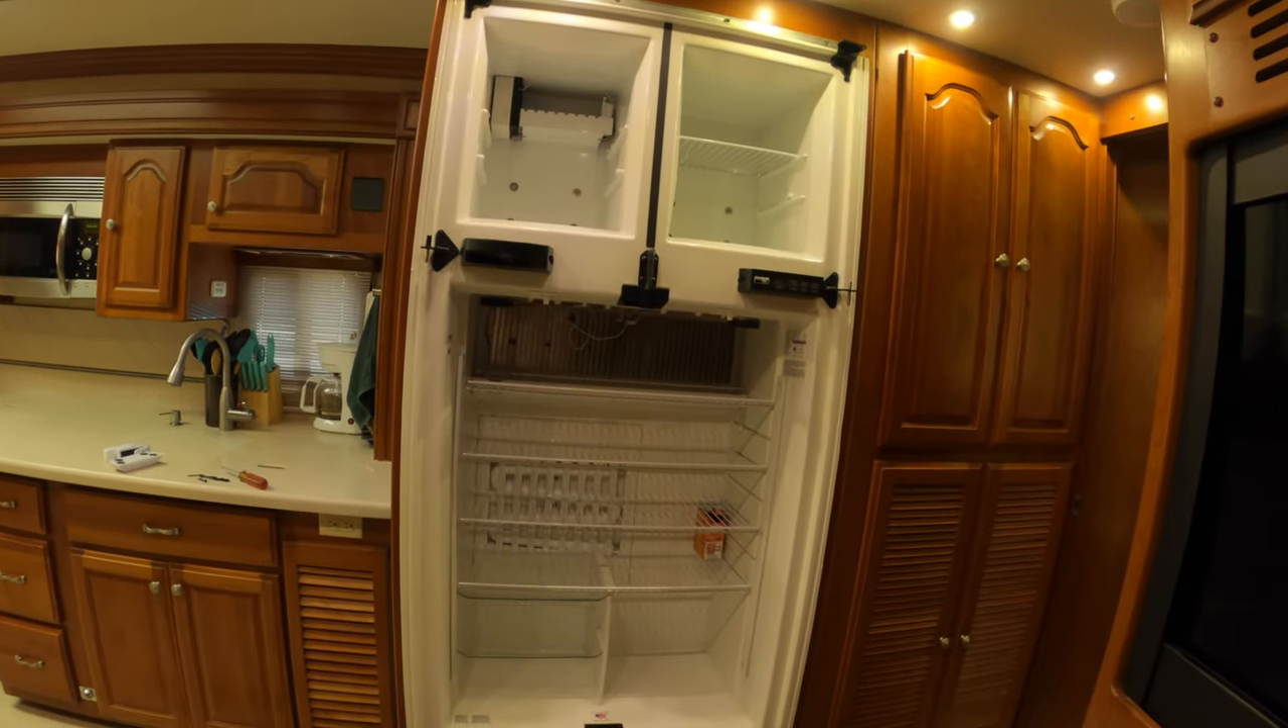Okay, so there's all four doors off.